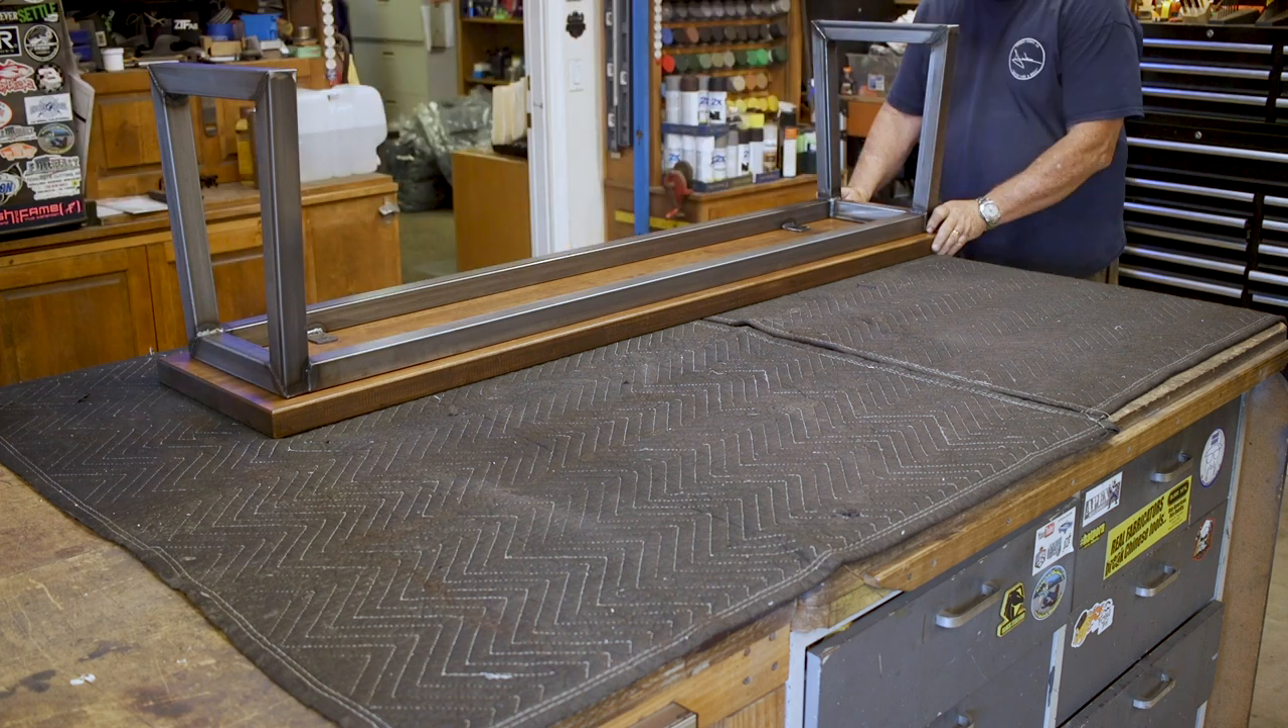There's the bench top and then here's the frame and that just fit on there pretty good nice and square a little cantilever all the way around.